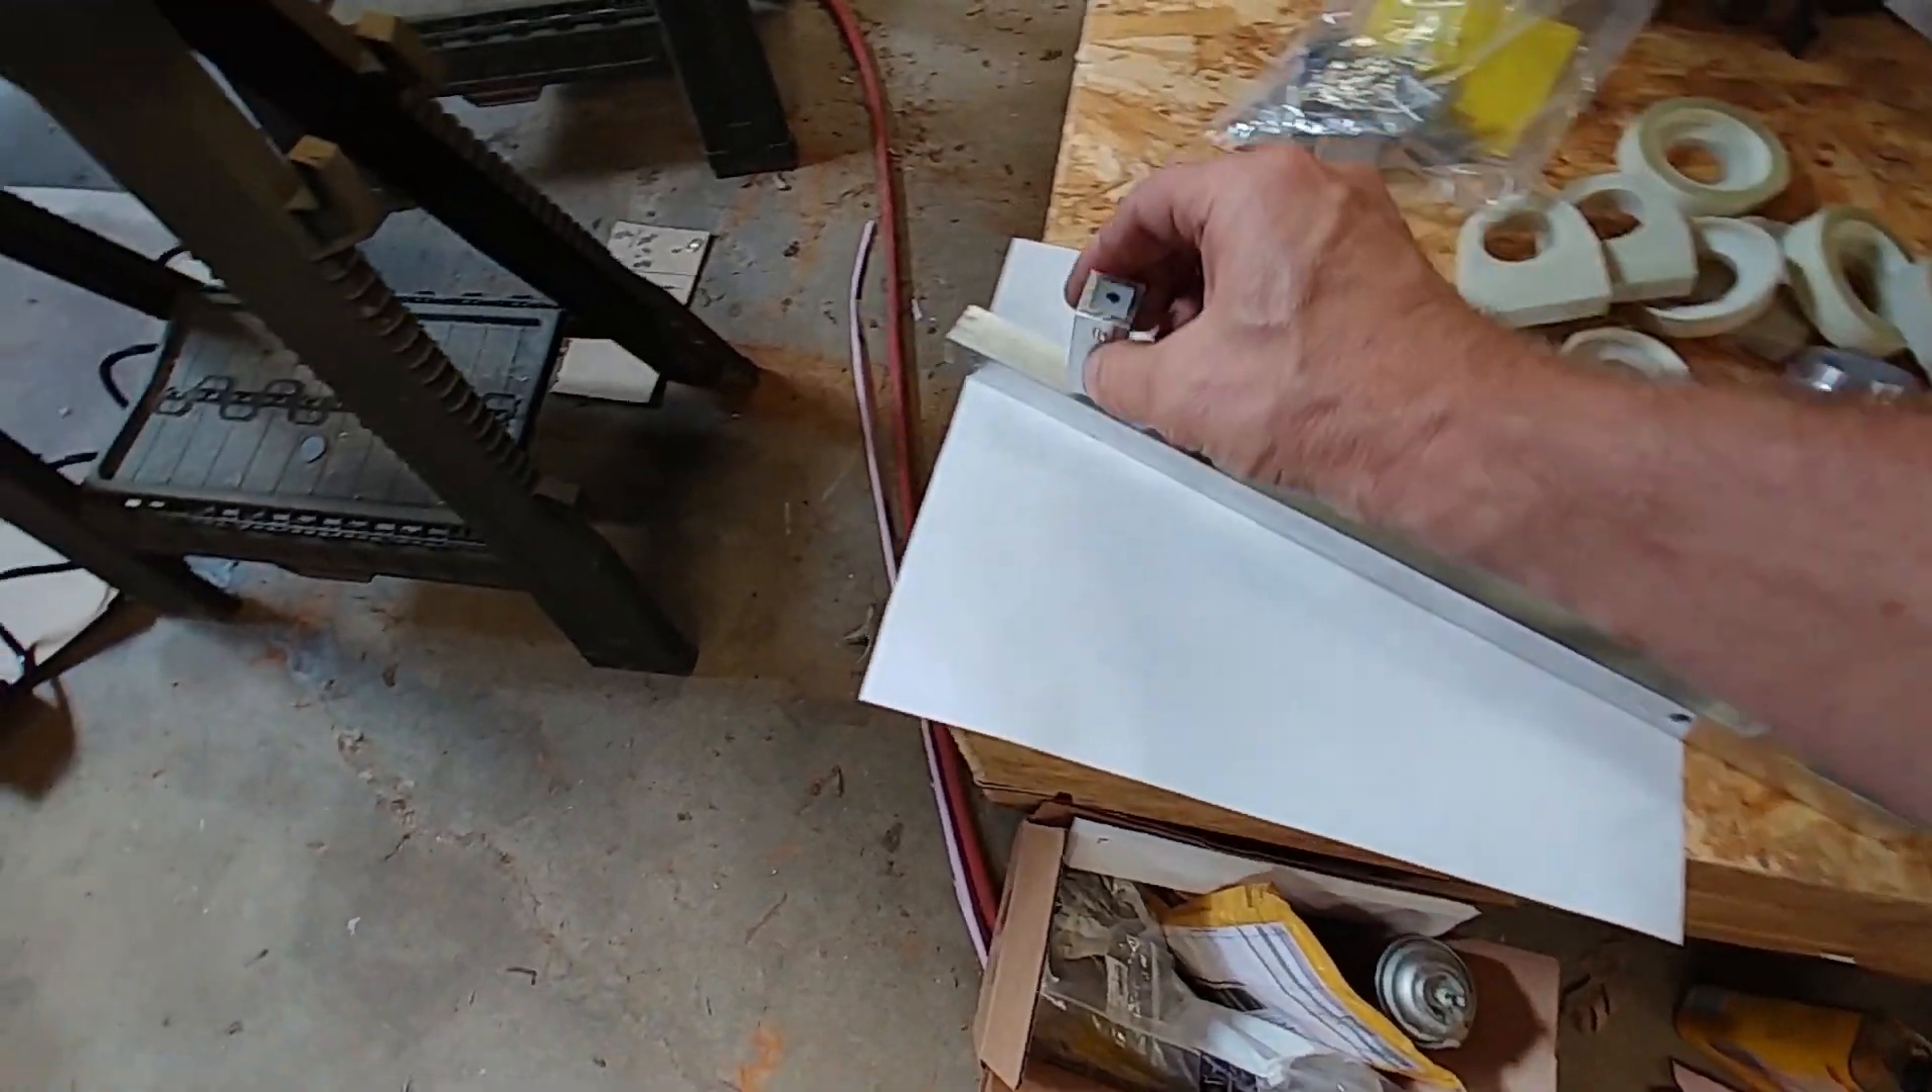And so once that's all done, here's a pile of parts that I've created, and they all need to be assembled.